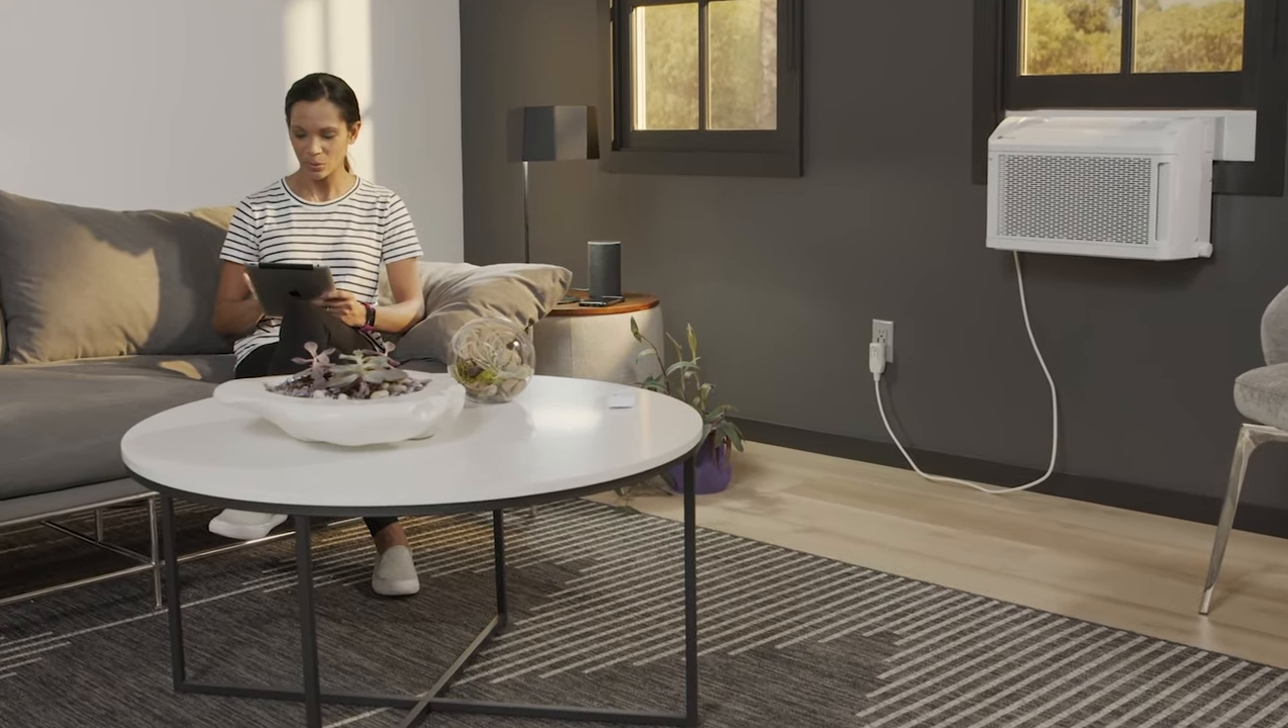You have now completed installation of your GE Profile Clearview Smart Window Air Conditioner.